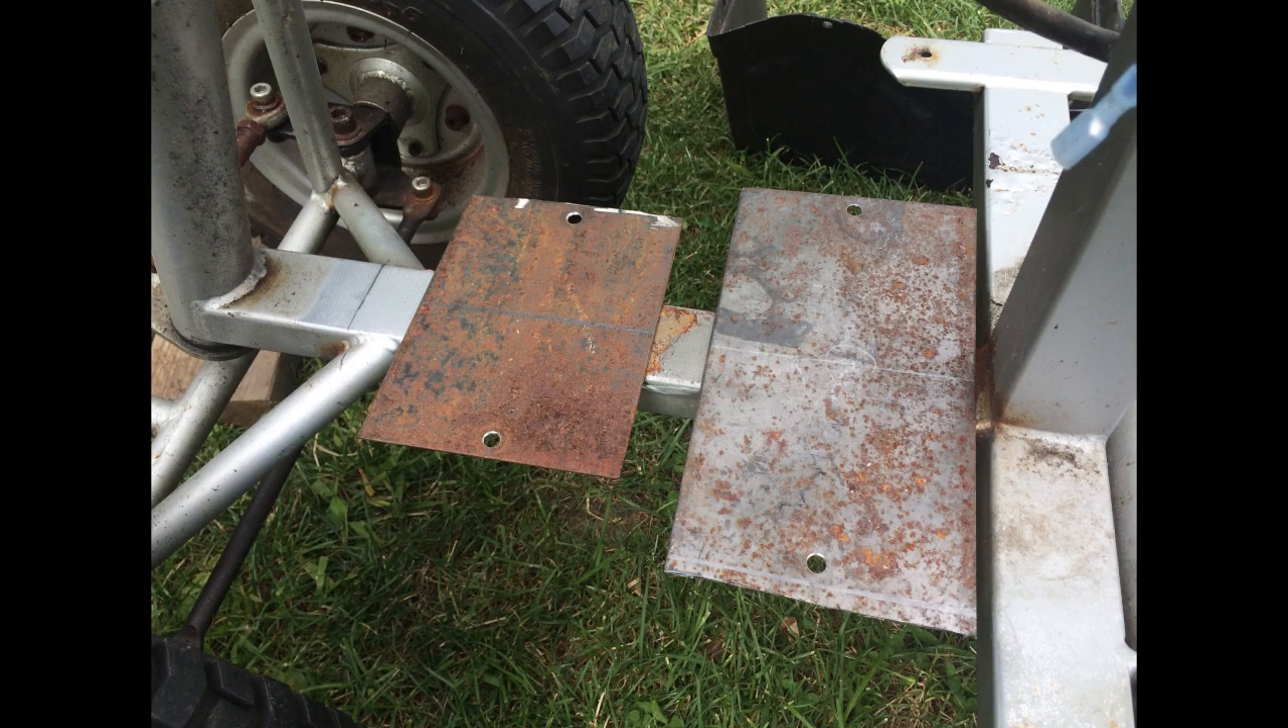Here's the two plates, just kind of set there to test it all out with the batteries, just to make sure it works before I do any welding here.